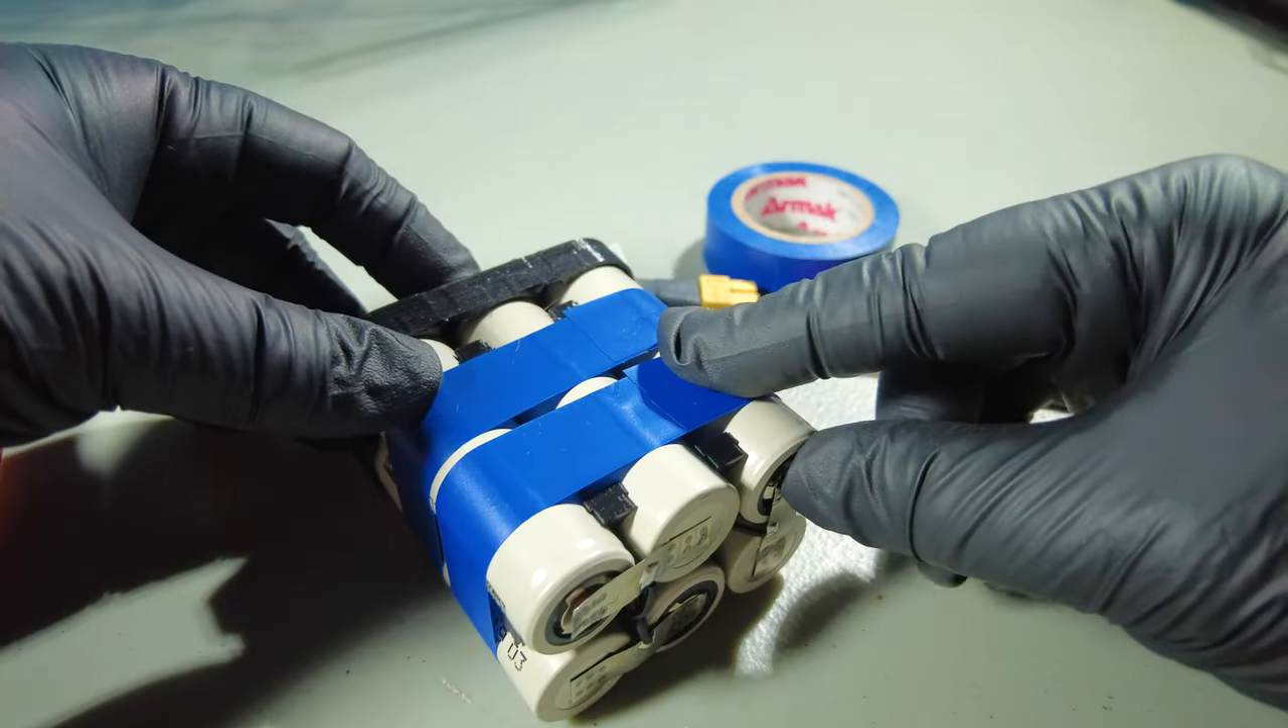So I've put some electrical tape around the cells and that secured them from any more movement.